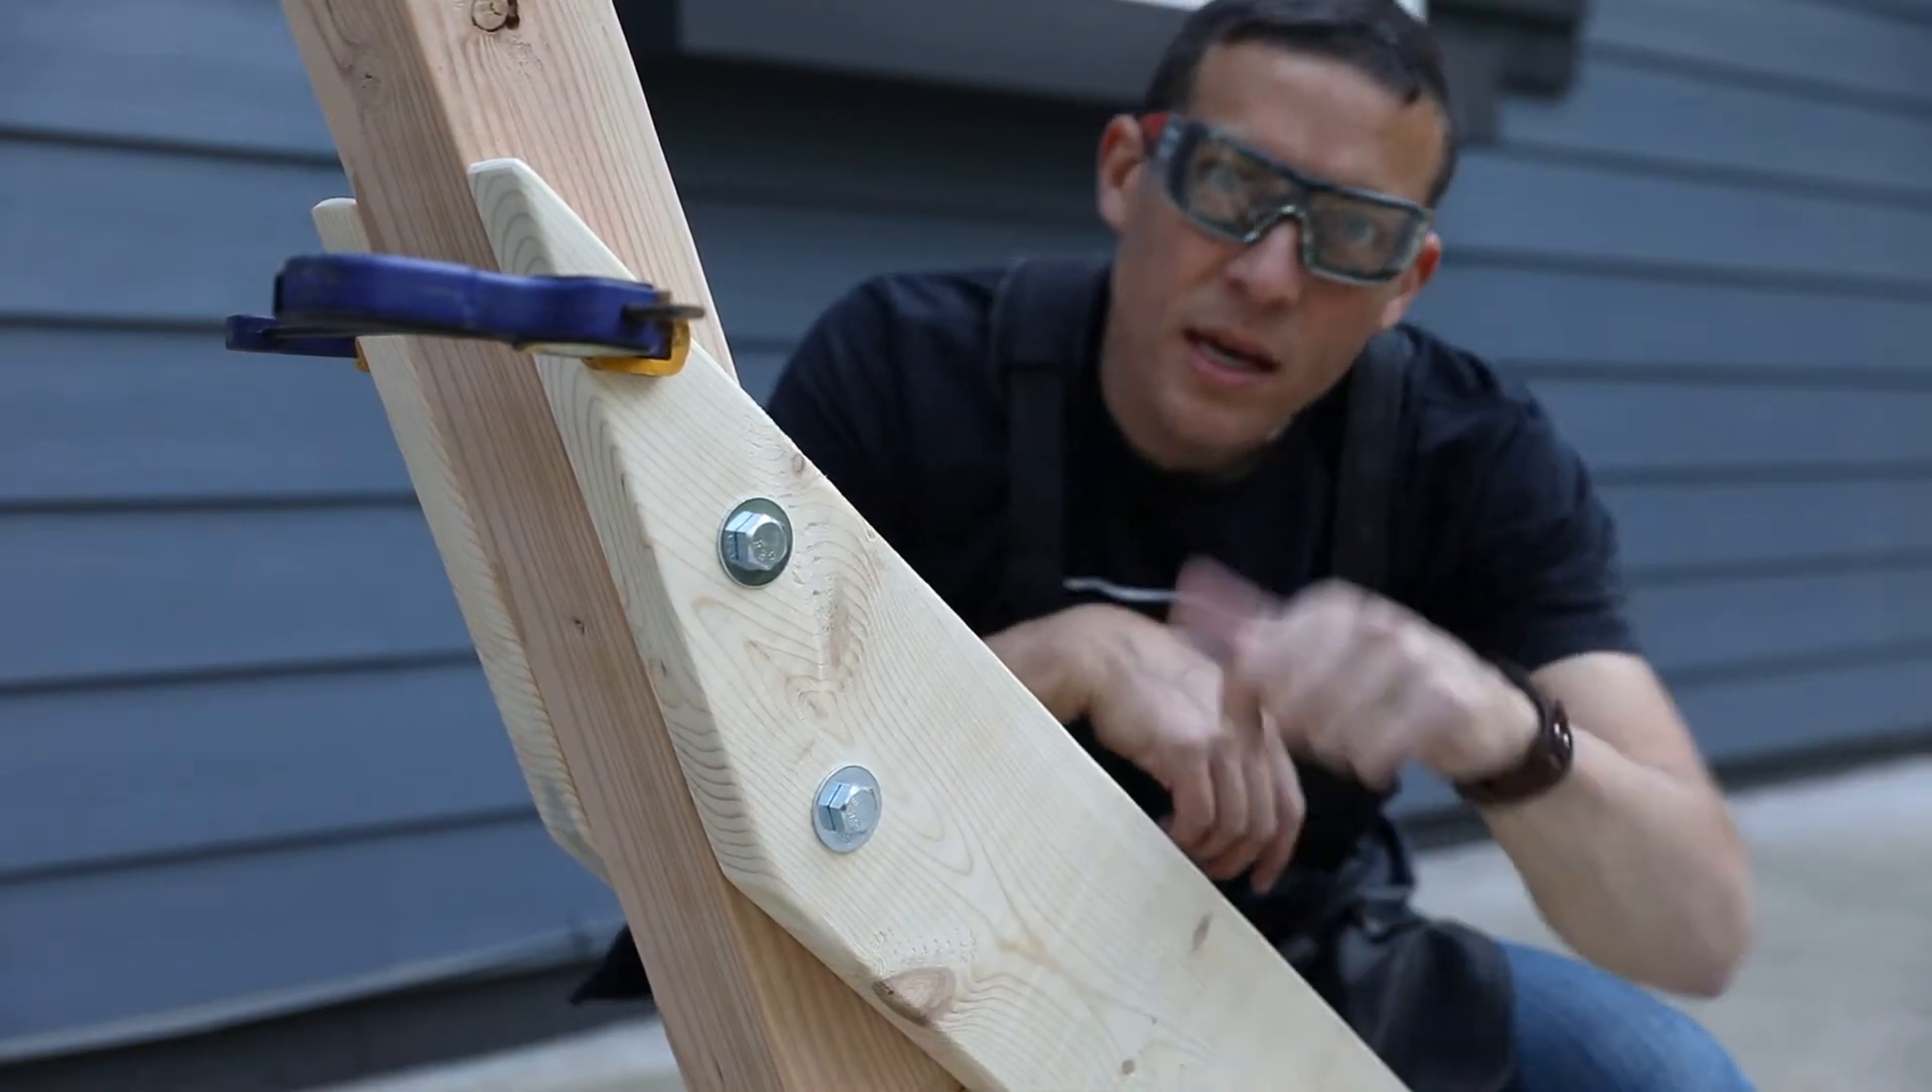Okay, so as you can see, there's two bolts up here at the top. I'm going to put two more down there at the bottom and then repeat it on the other side.